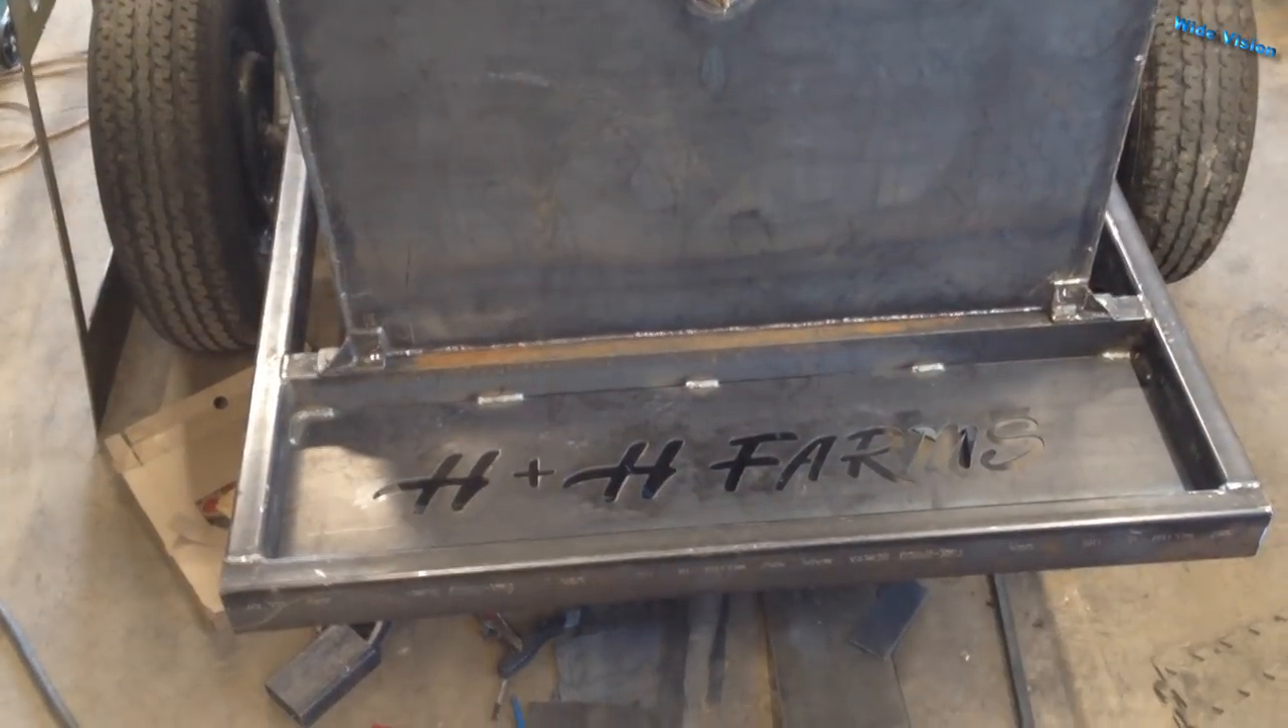We got this plate cut out, and there it is in the trailer.